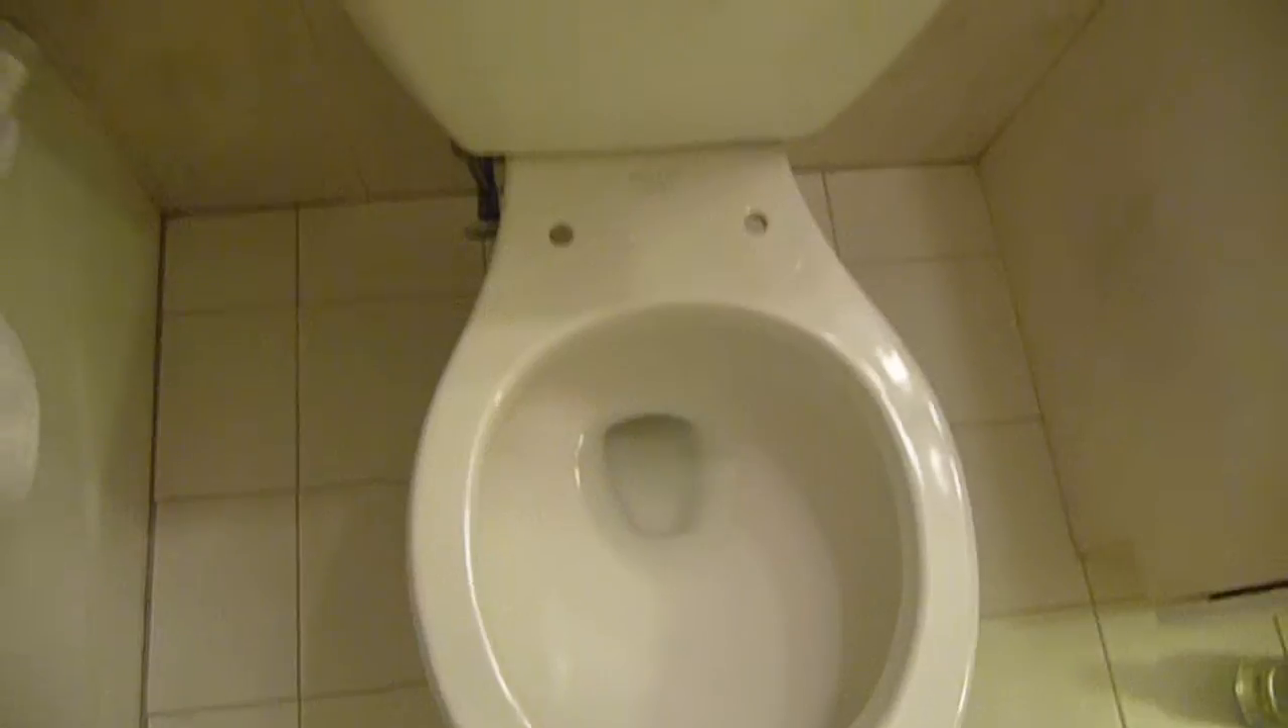I just removed the existing seat and the lid.